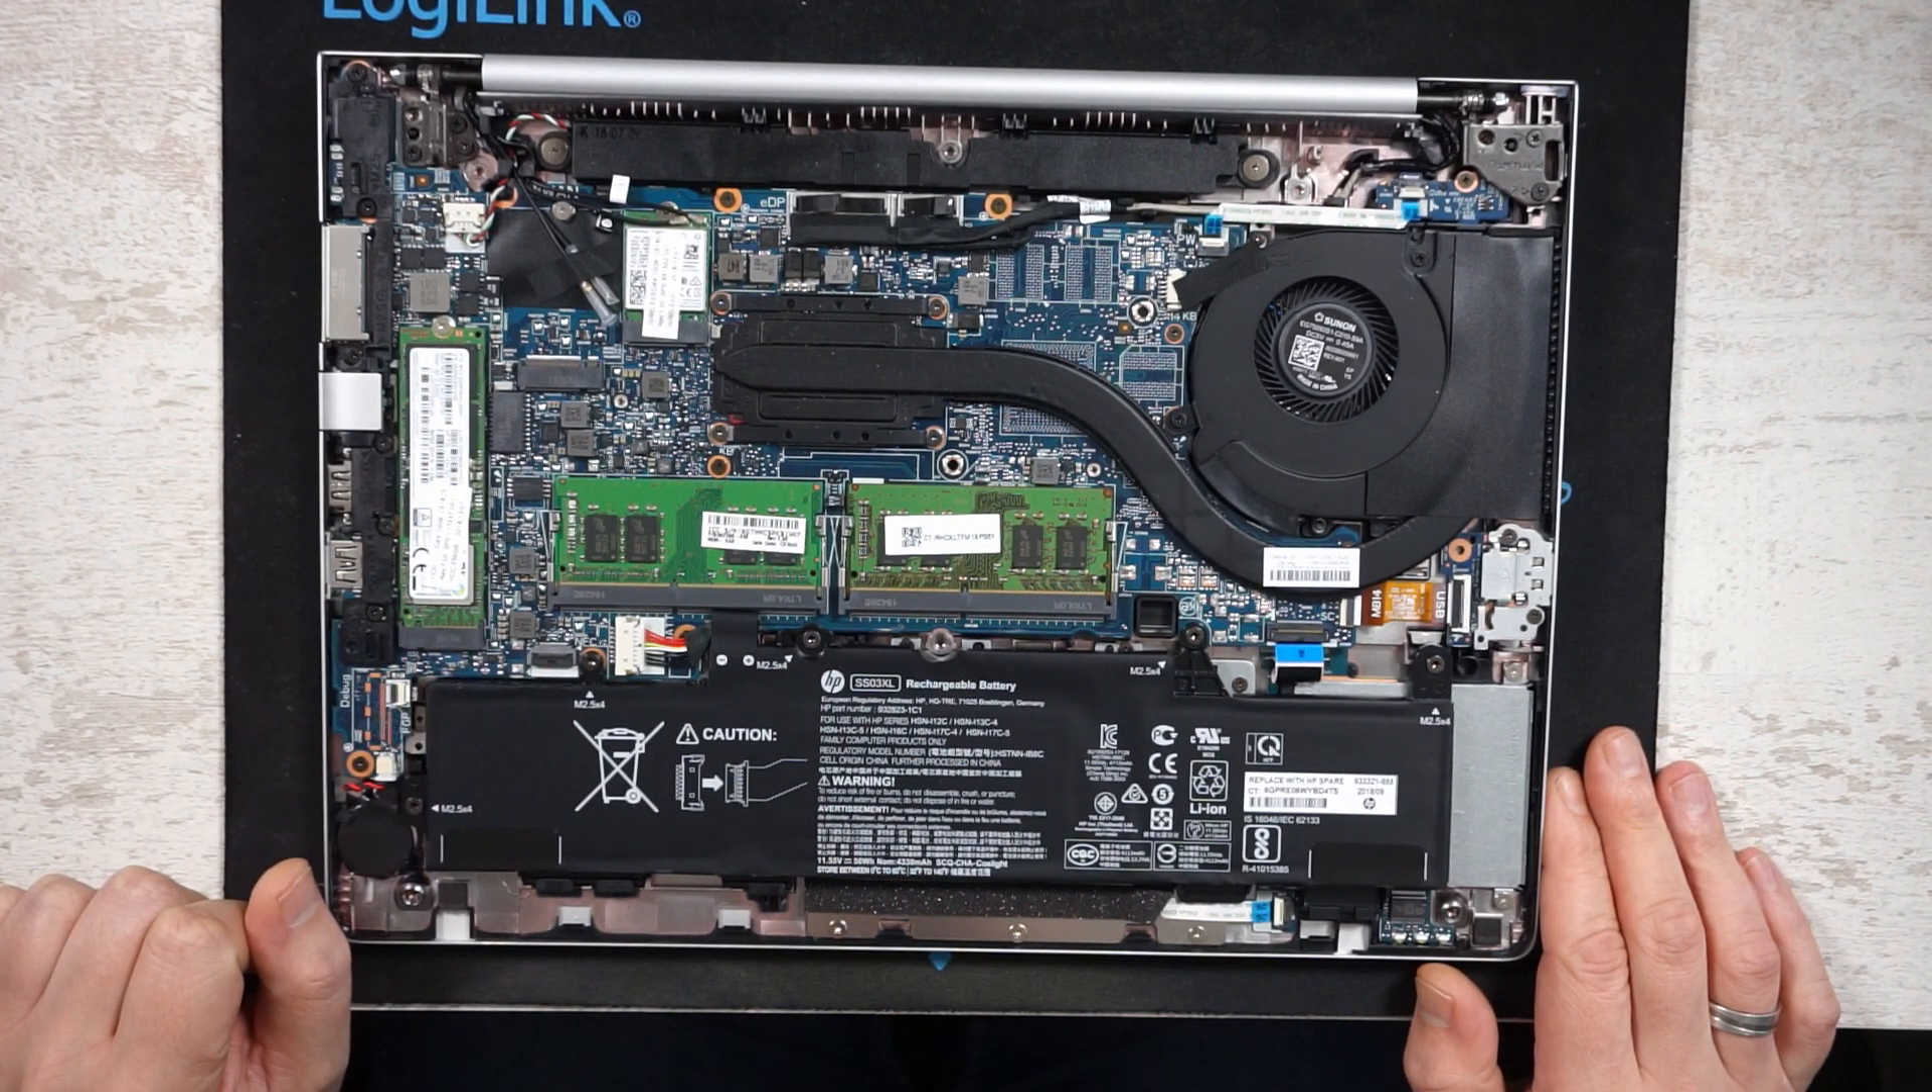We're going to lift the bottom cover off so you can see i've installed a second ram module and there's the 256 gigabyte samsung ssd.